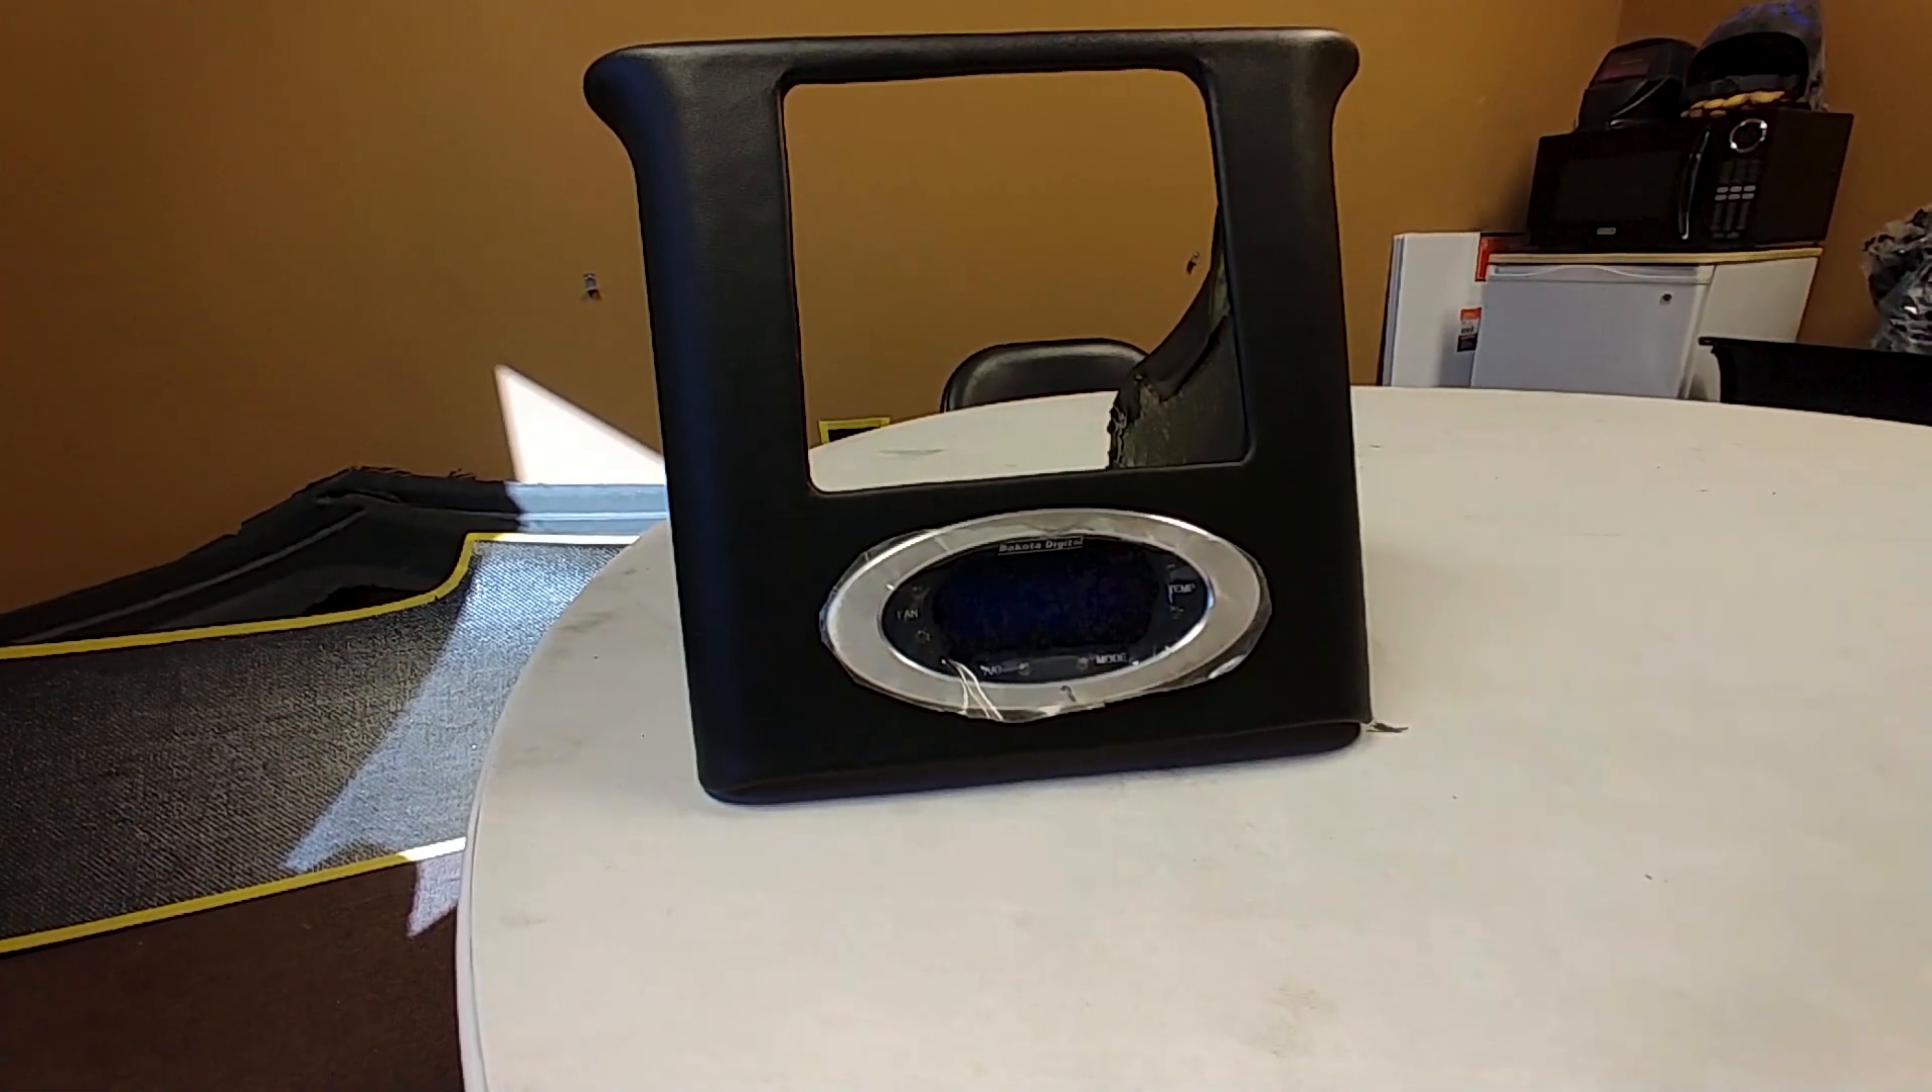And there's the control unit for that a little Dakota digital one that's now installed in that center stack and looks good there with the vinyl there.